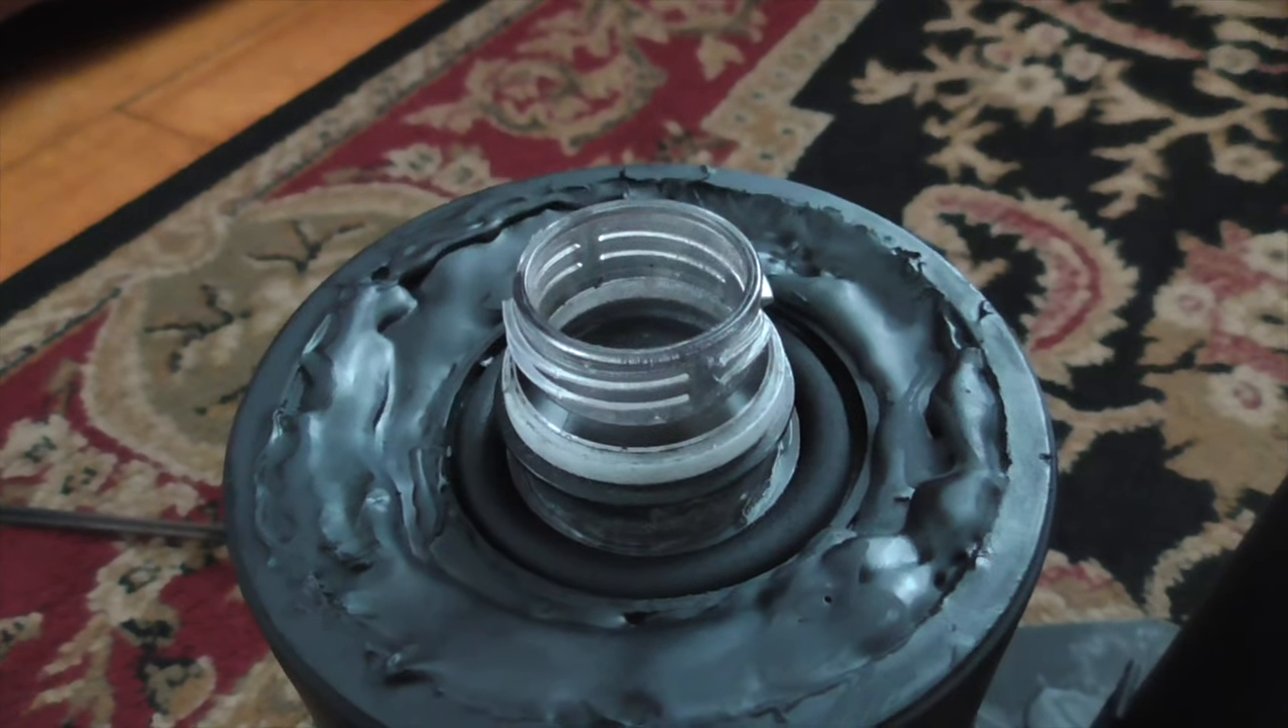The plastic bottle top is attached to the speaker which is setting inside this top PVC.